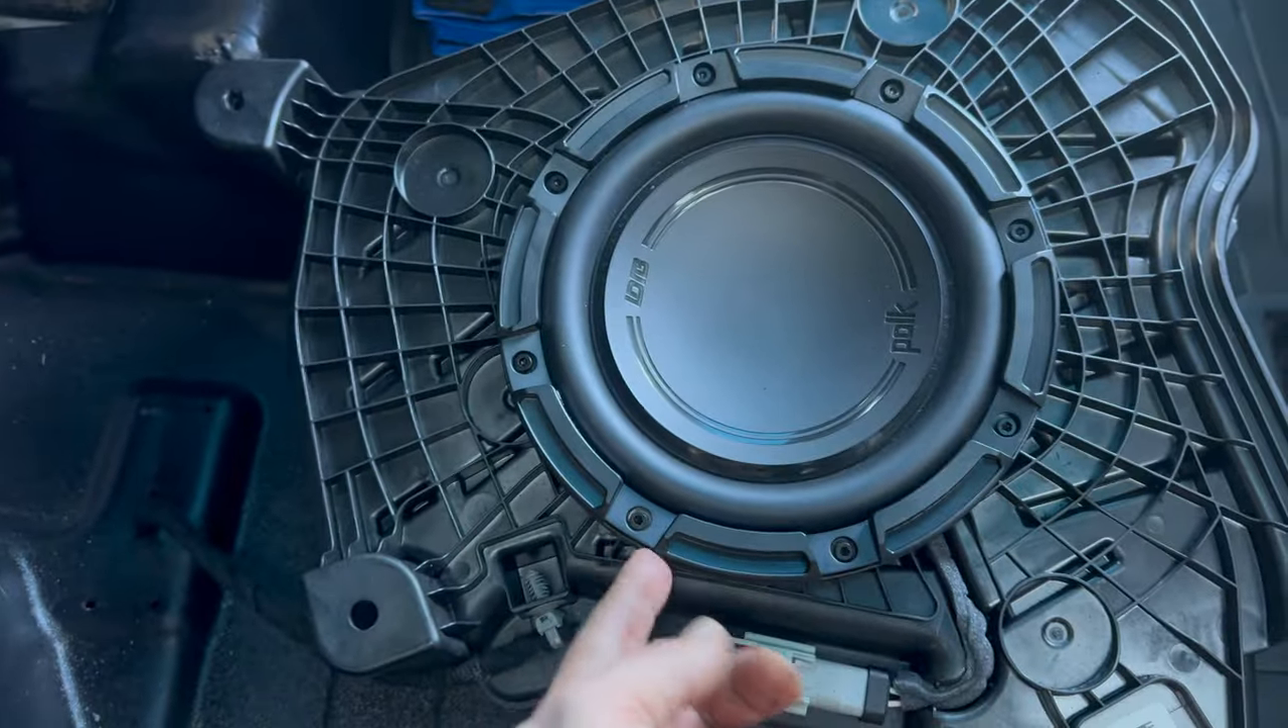So I used the bolts that came with the new subwoofer, screwed it in.